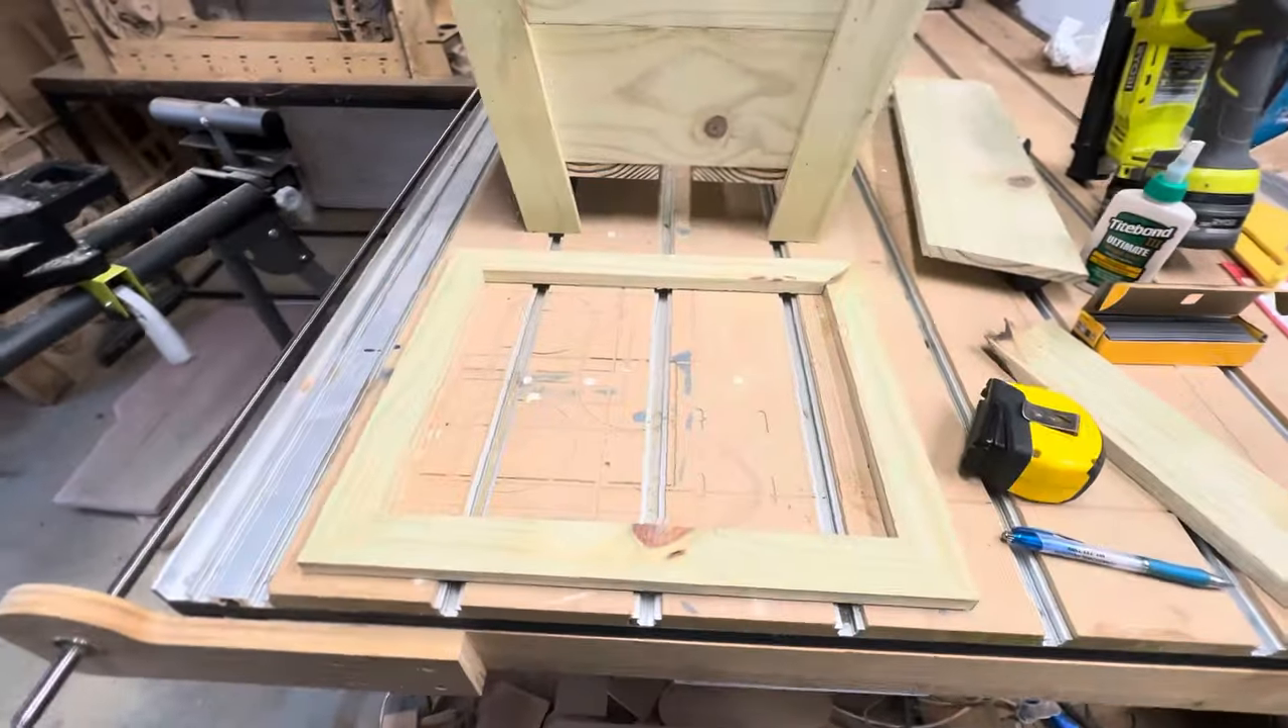Now we have the top put together with that last long piece of uh of stock that we had.